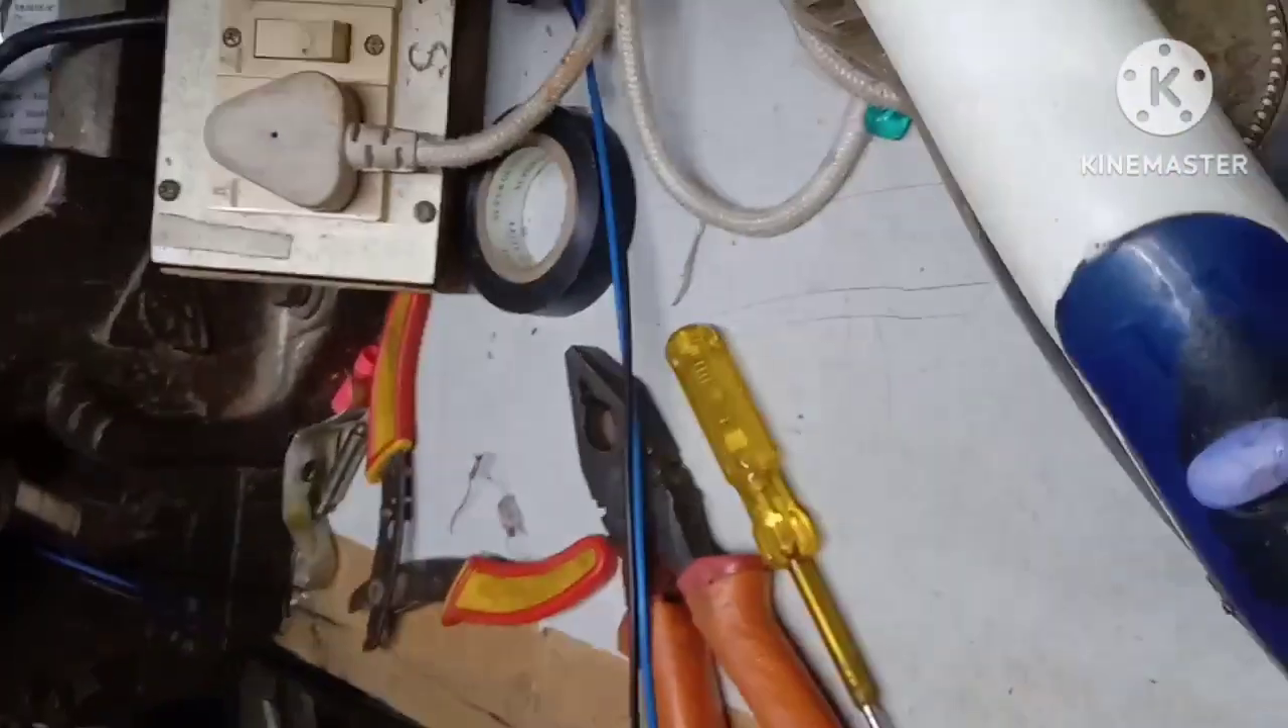تو یہ پلگ لگا دیا ہے۔